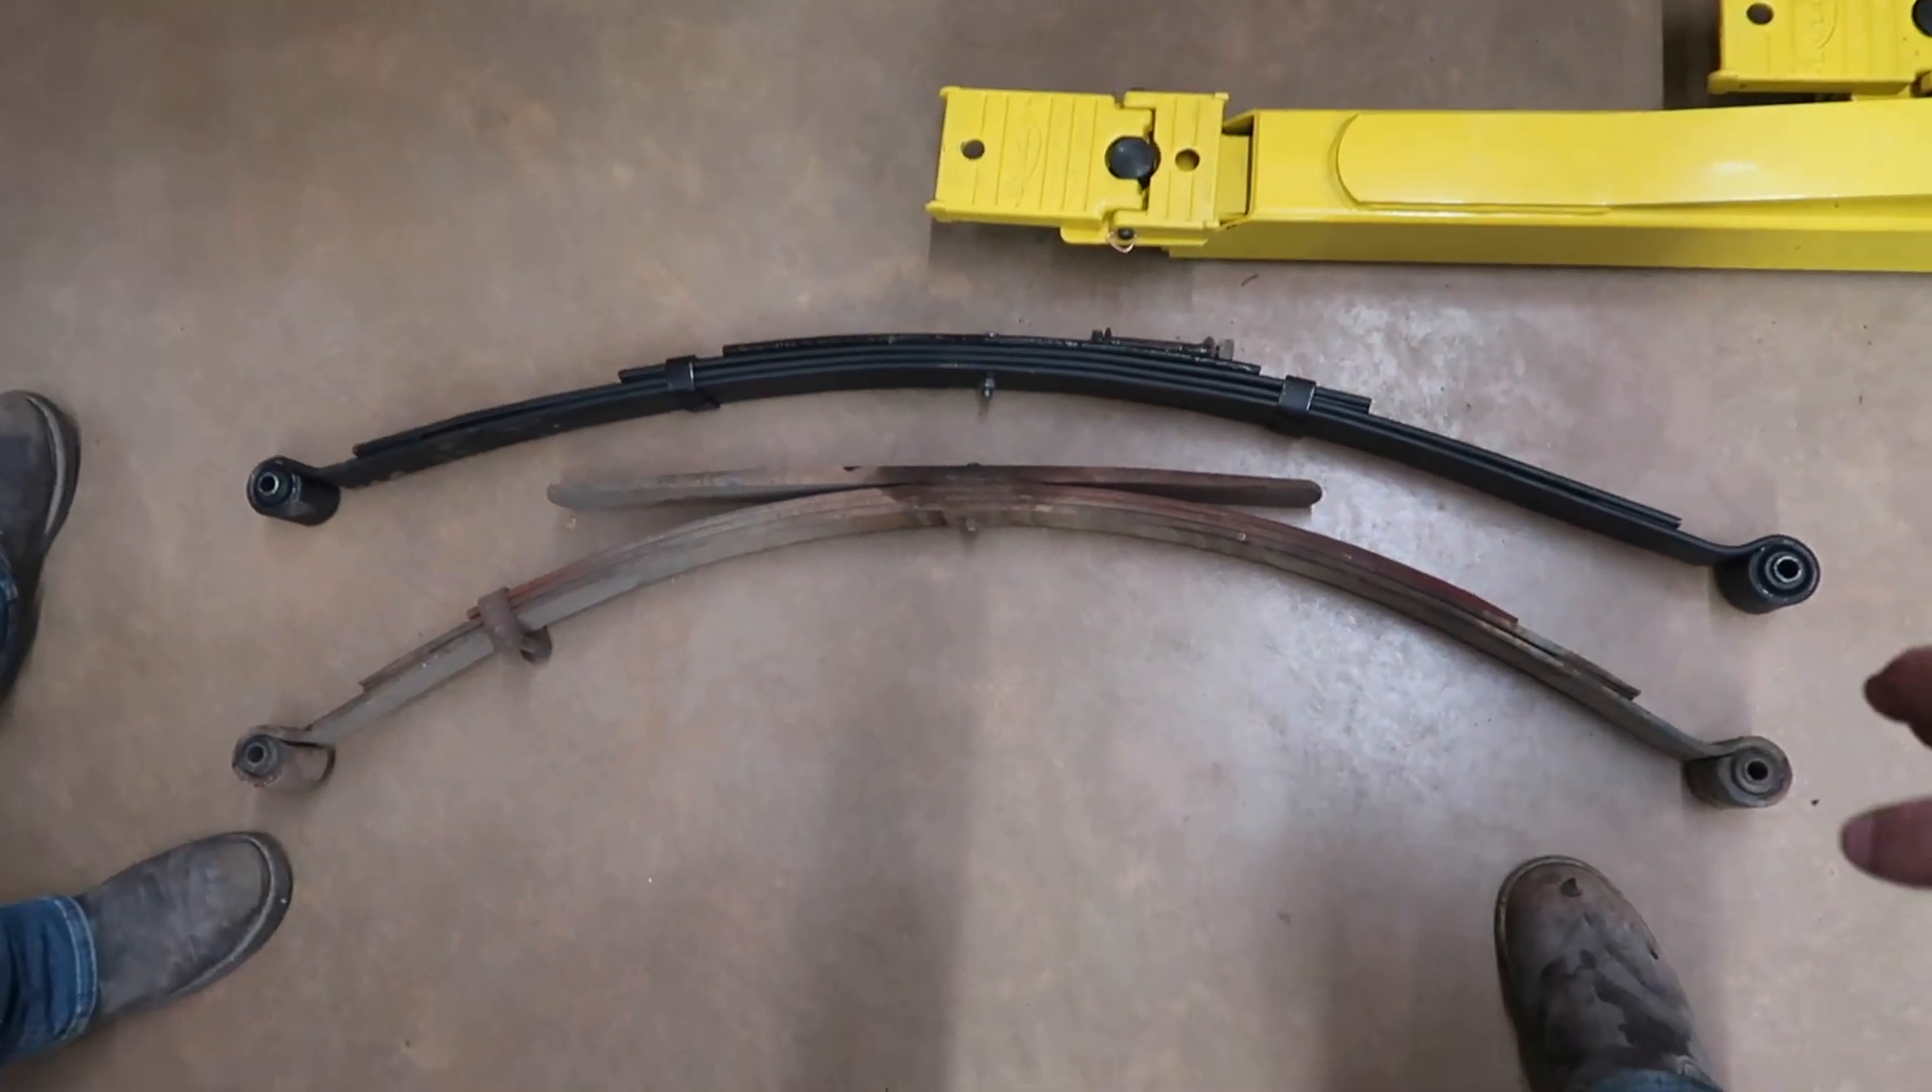All right, so we got the leaf springs out. As you can see, here's the old, and this is what we're going back with.